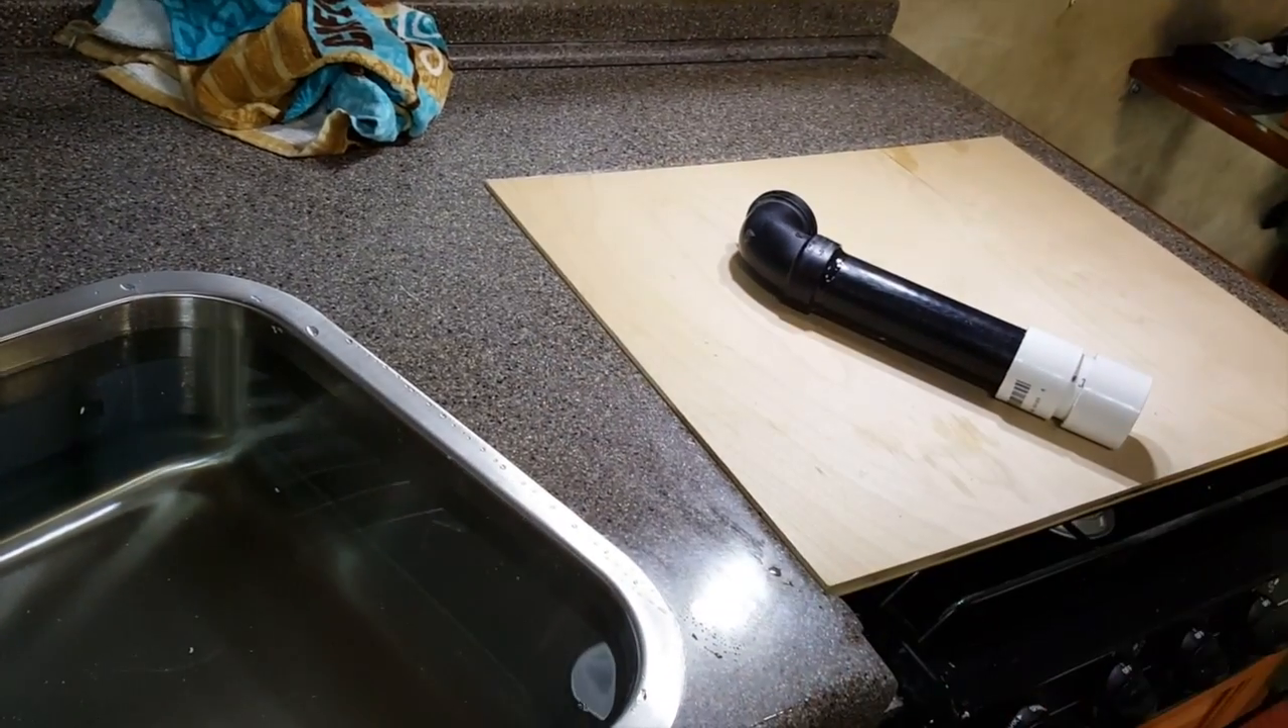Right over there is a pipe that still has to go in the drain.